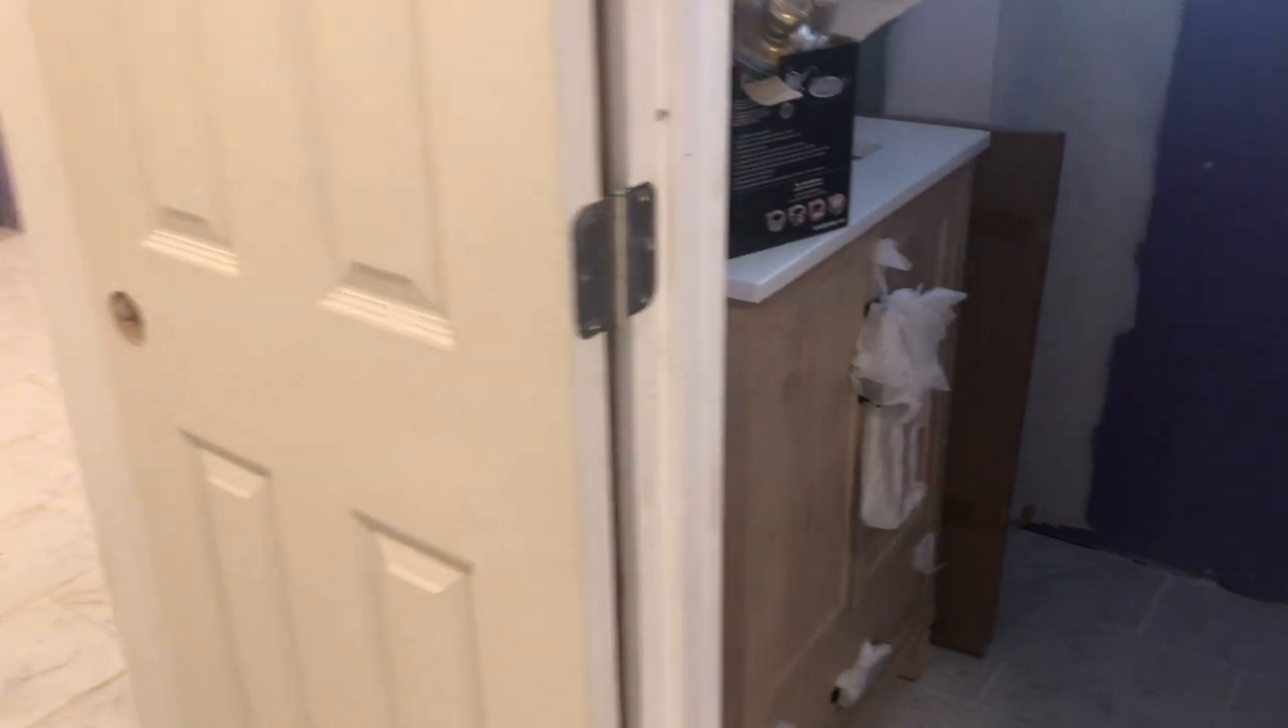And then in our bathroom here, there's a door already. I still need to put the handle.